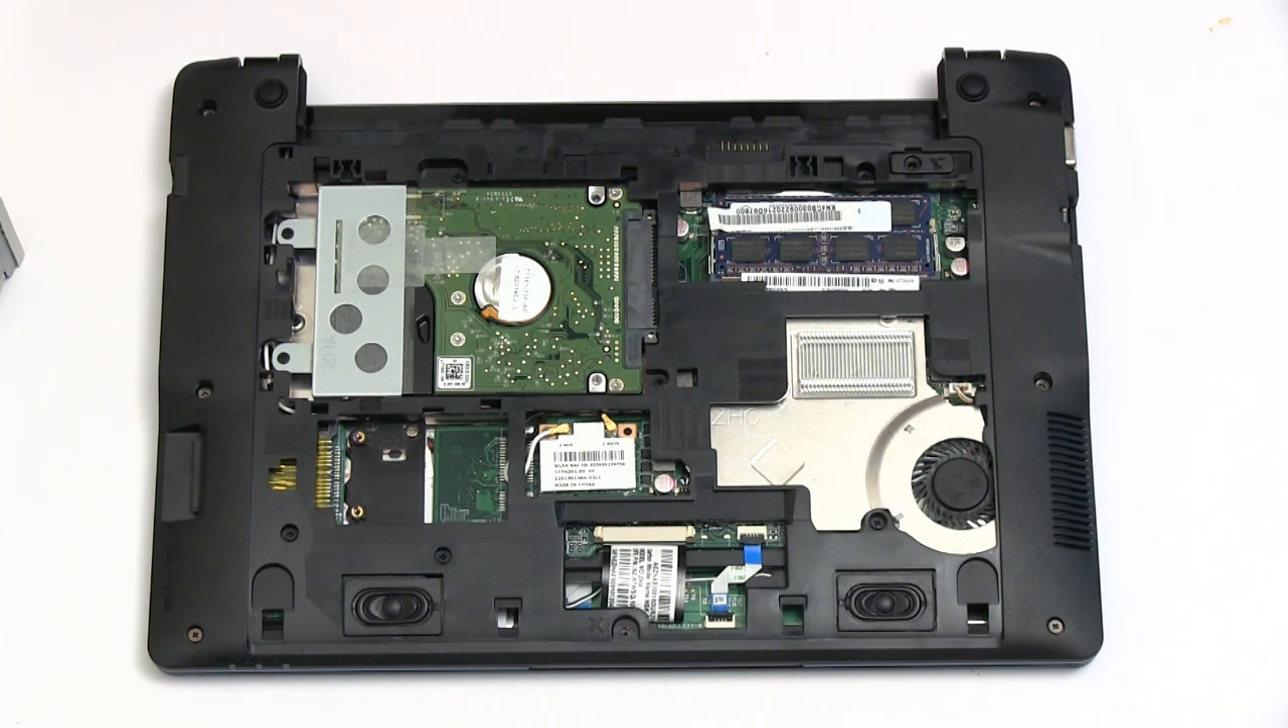And immediately you can see the hard disk is mounted here.